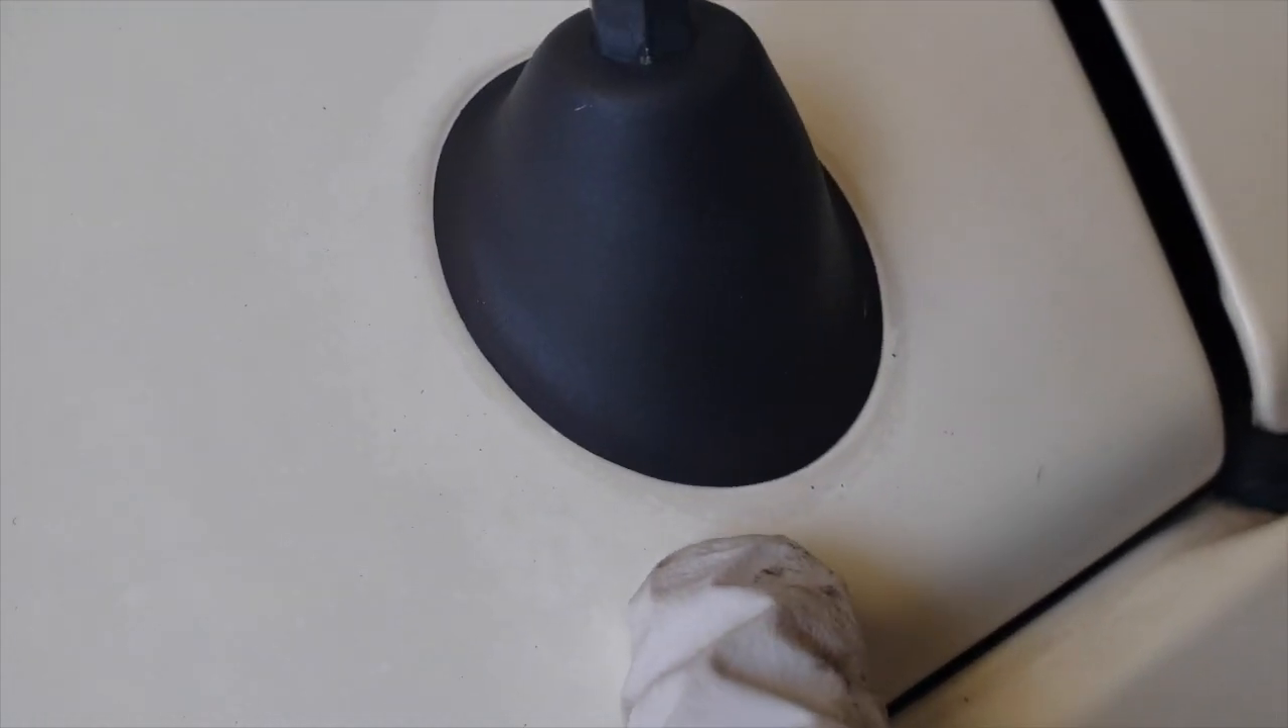Right off the bat, I can tell that it is slightly smaller than the OEM piece because you can see the ring around it where the original rubber used to be.